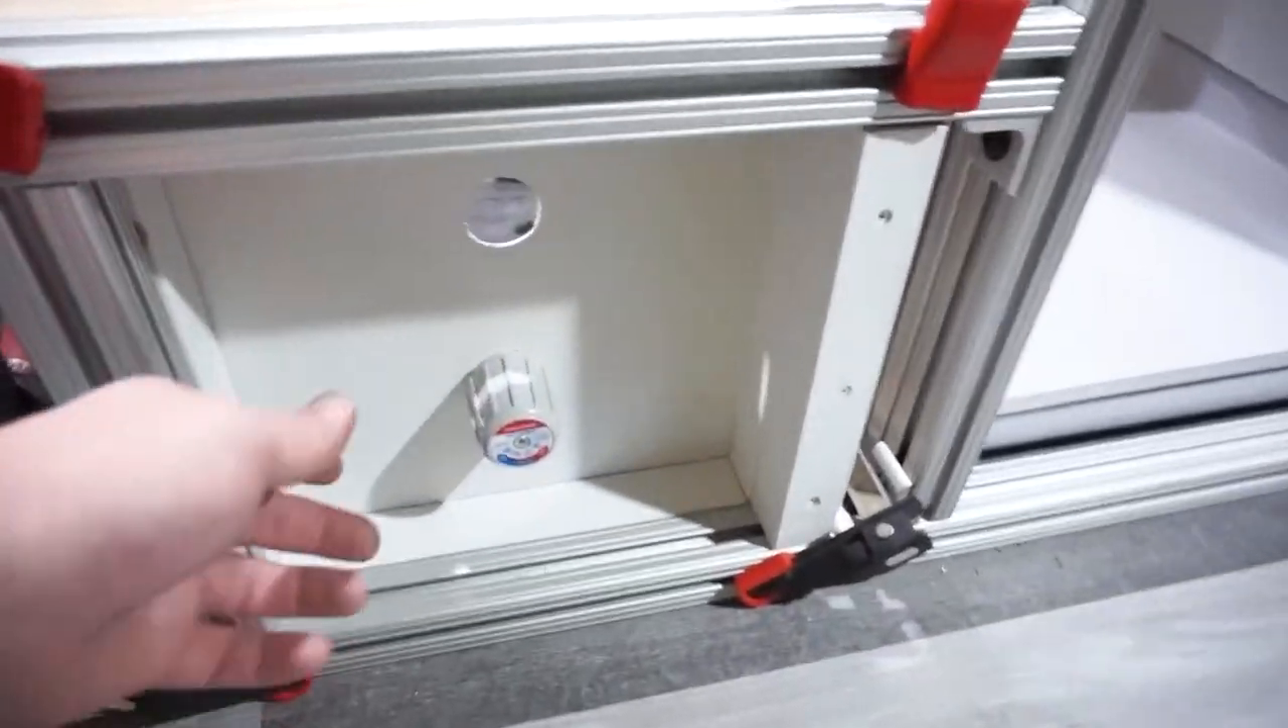But as you'll see we now have one of the mixing valves in so we can access it from this side and it's already pretty secure not to mention it hasn't been hooked up to the pex lines yet.